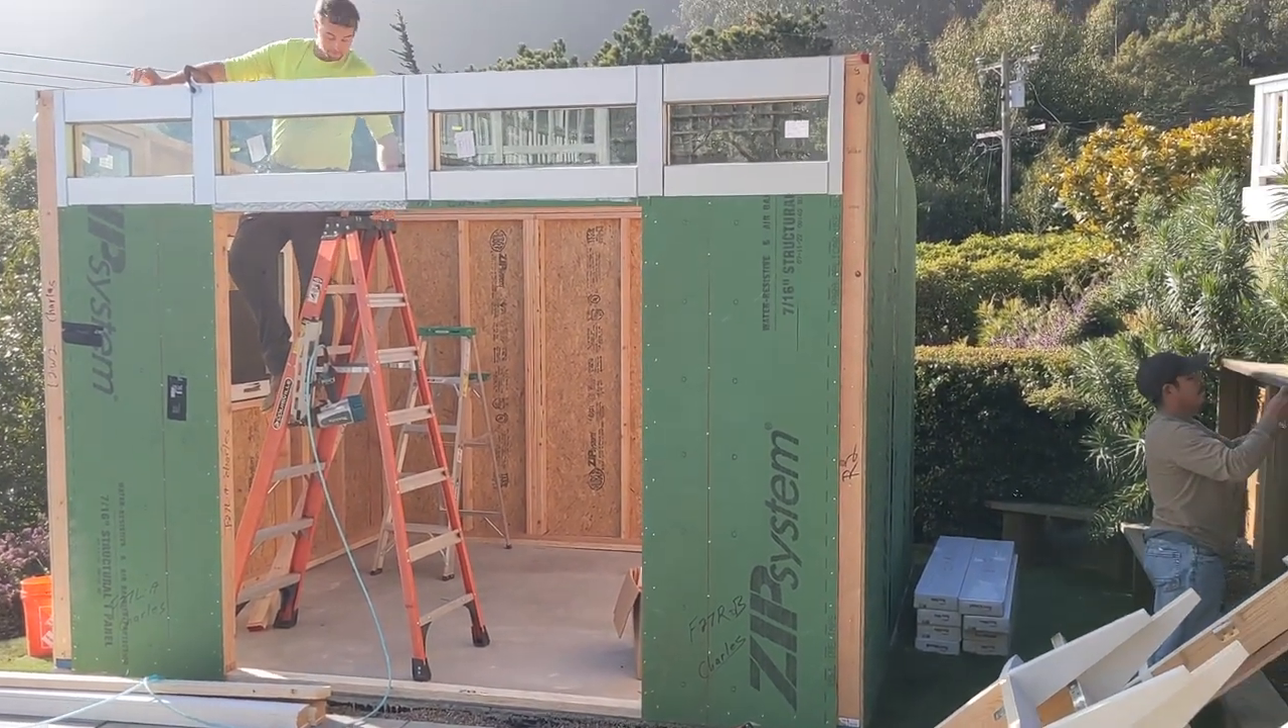Delivery was at 9. And we already have our outer shell up.